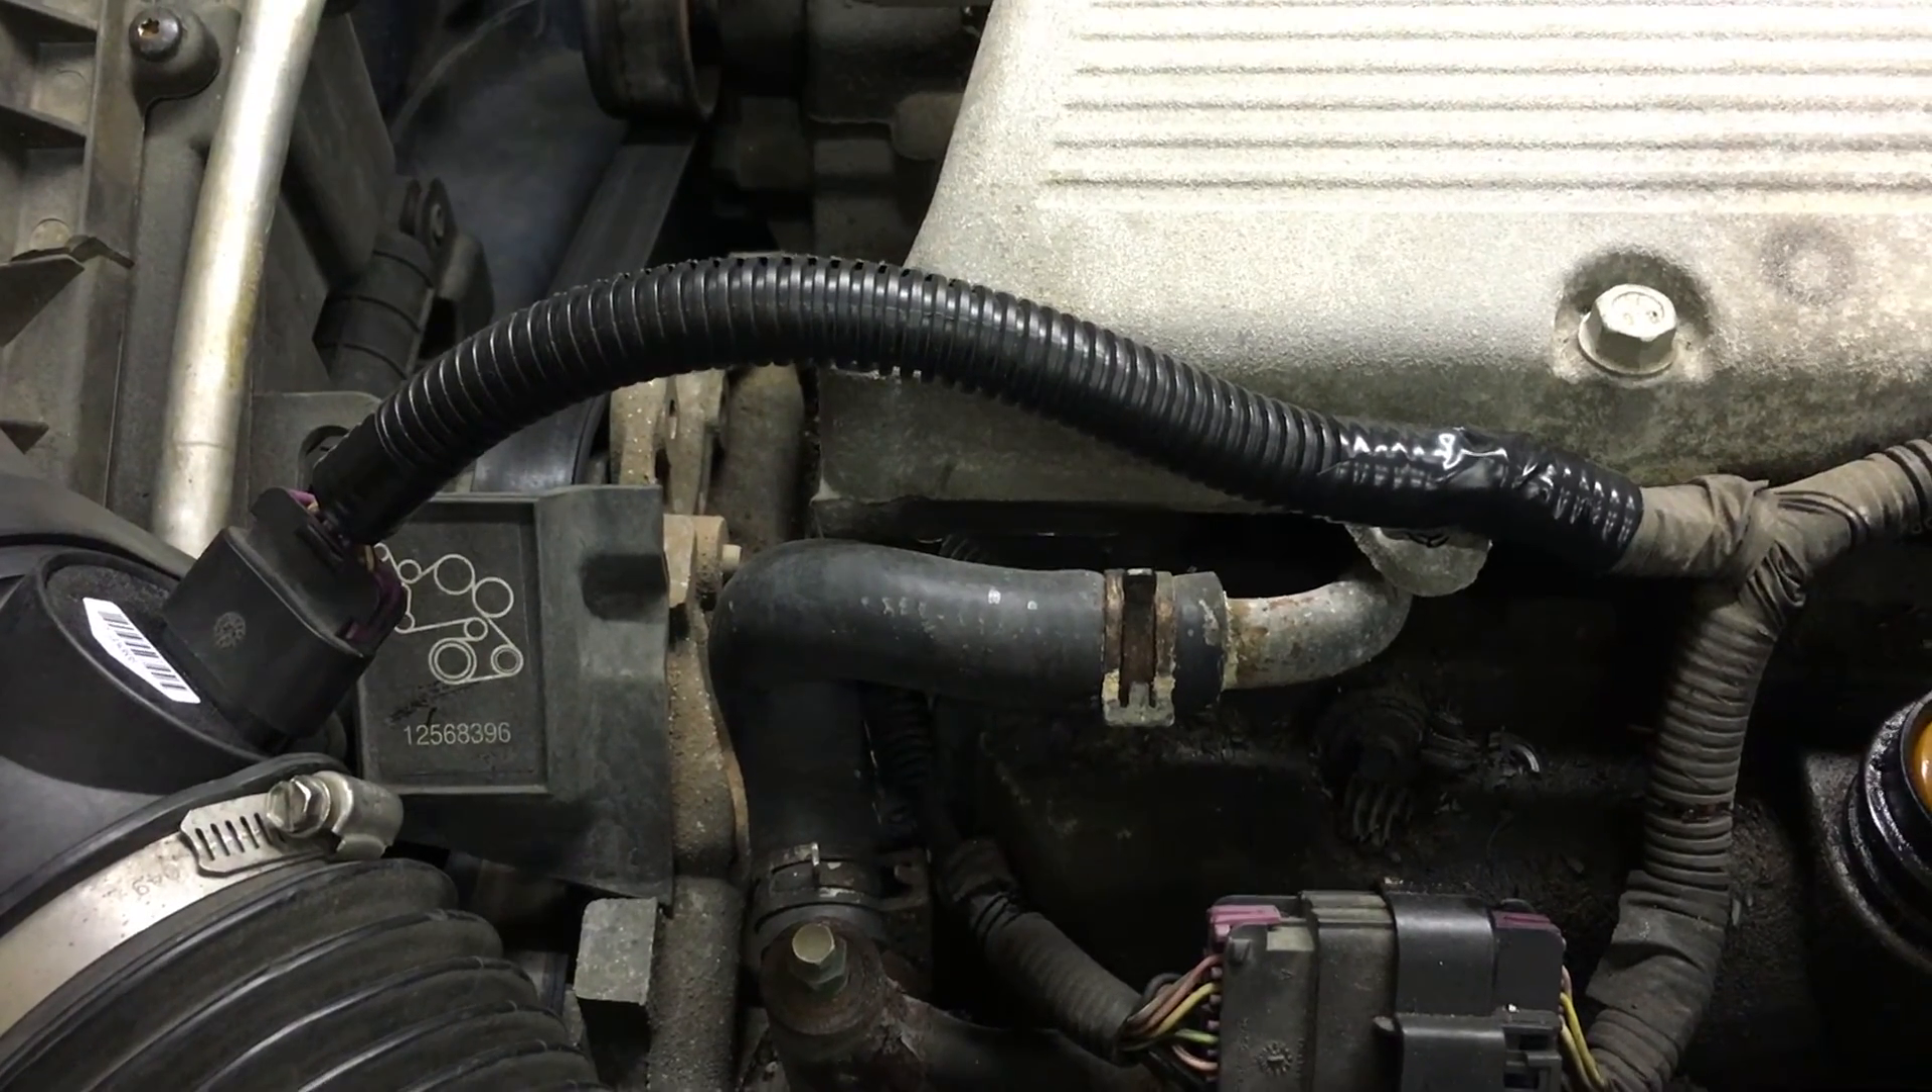This is the final product after the new wiring and two pin repairs and now split loom. This thing is ready to go.